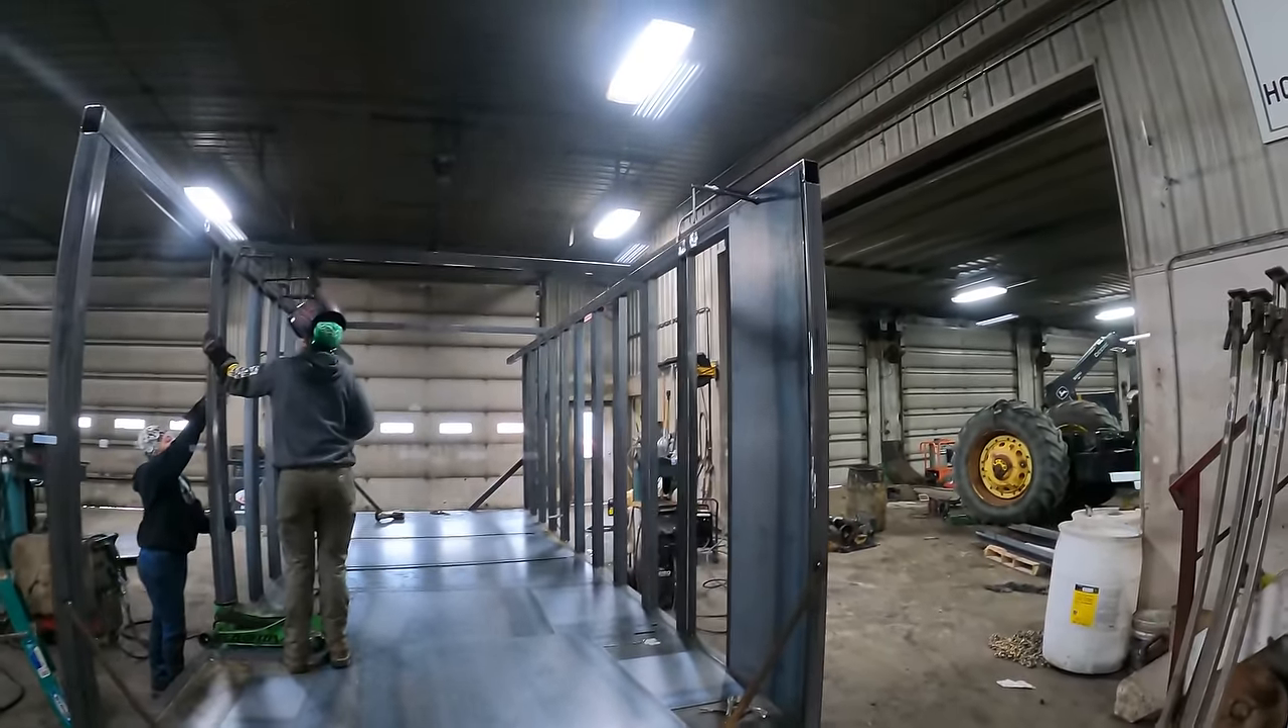Well they've got the posts up on this right hand side.